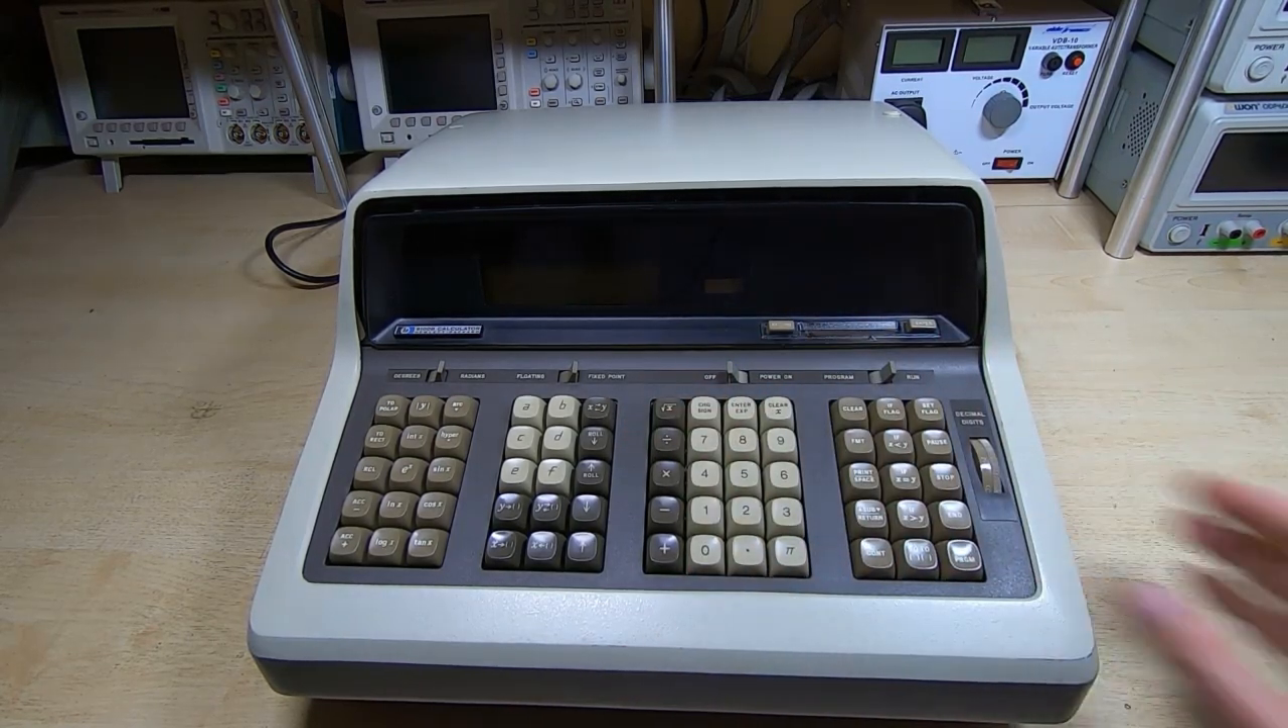Okay that's the keyboard back in the machine giving it a good clean.